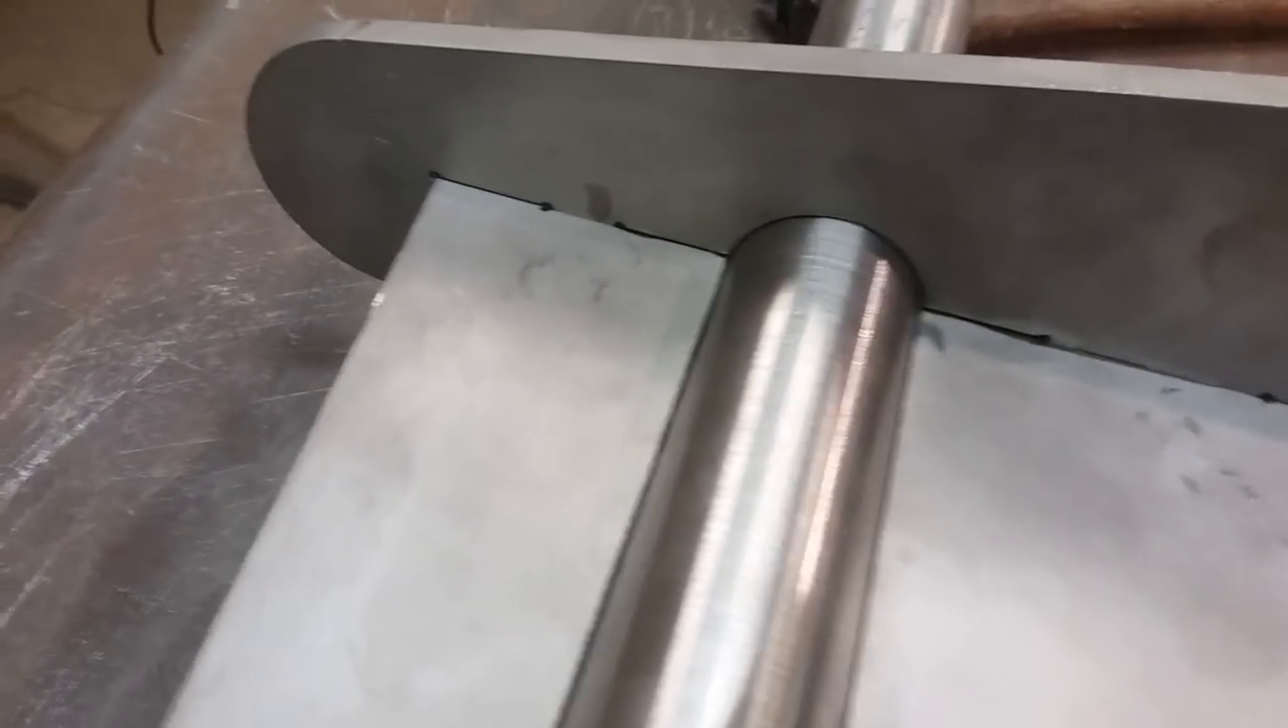You can see that these joints are pretty tight.